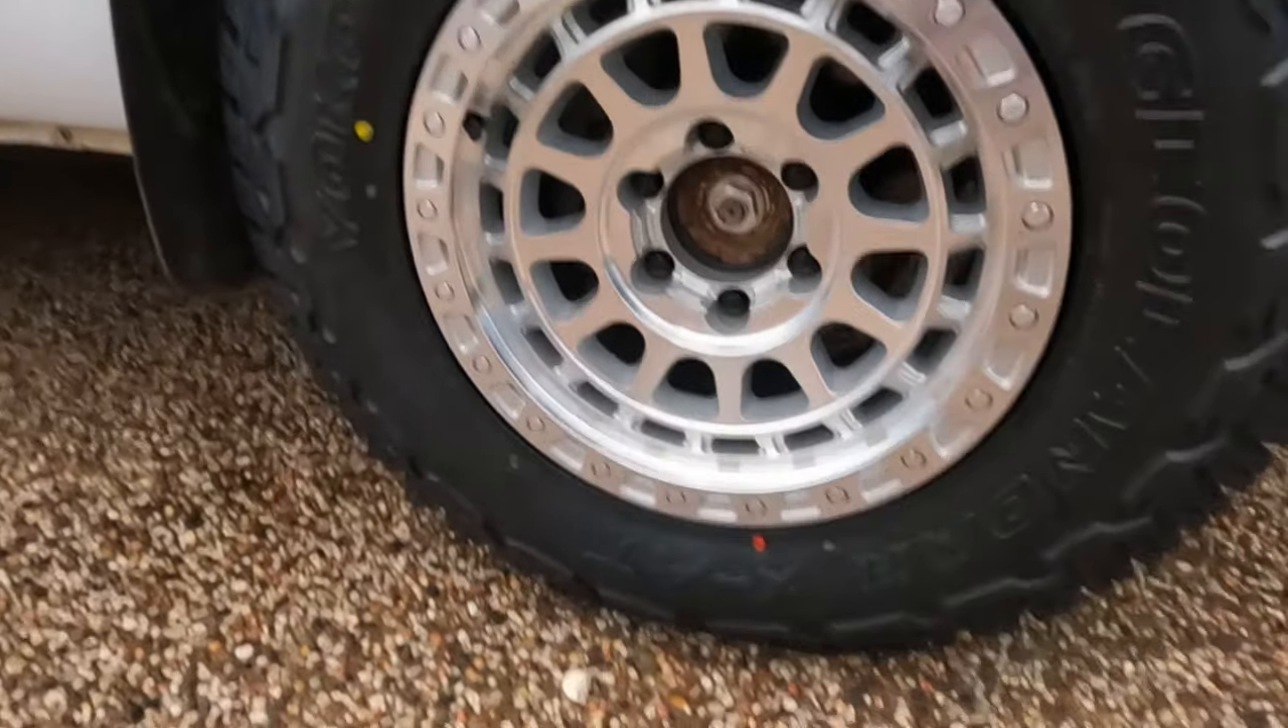It took me 400 years to get off so I still have to put the center caps on but actually don't really mind the black wheel nuts.